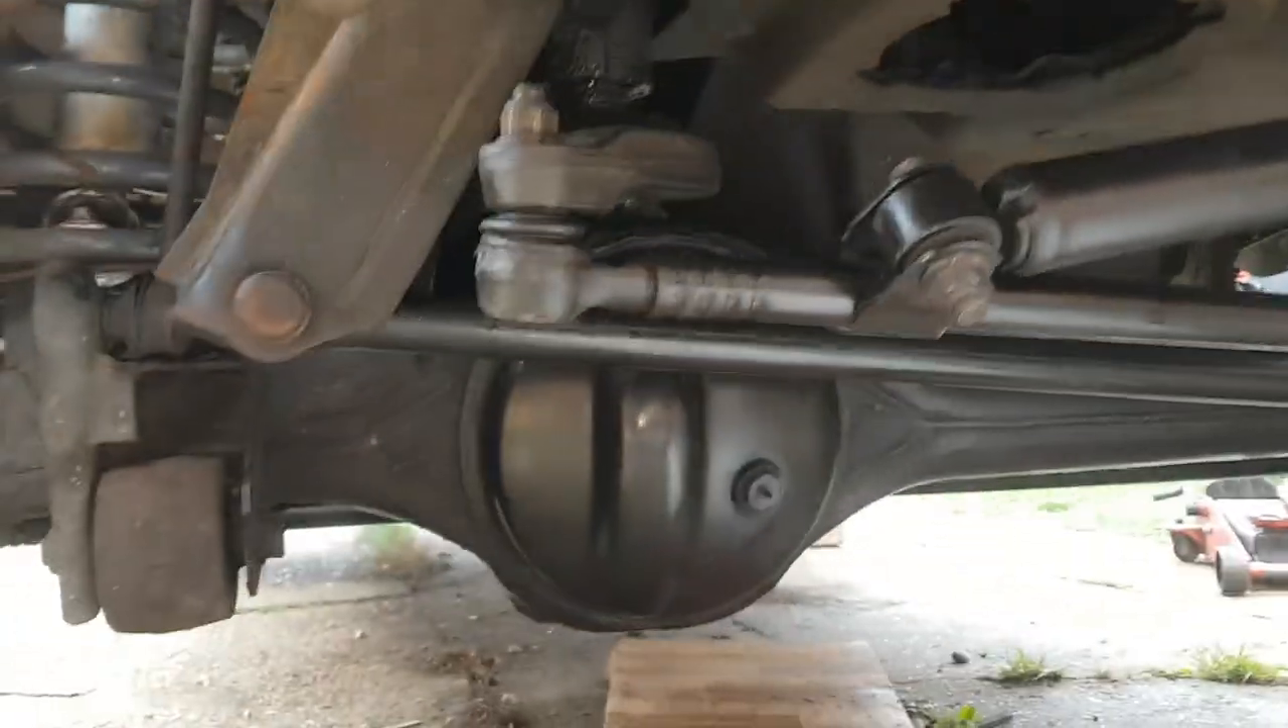Axle's now all on.